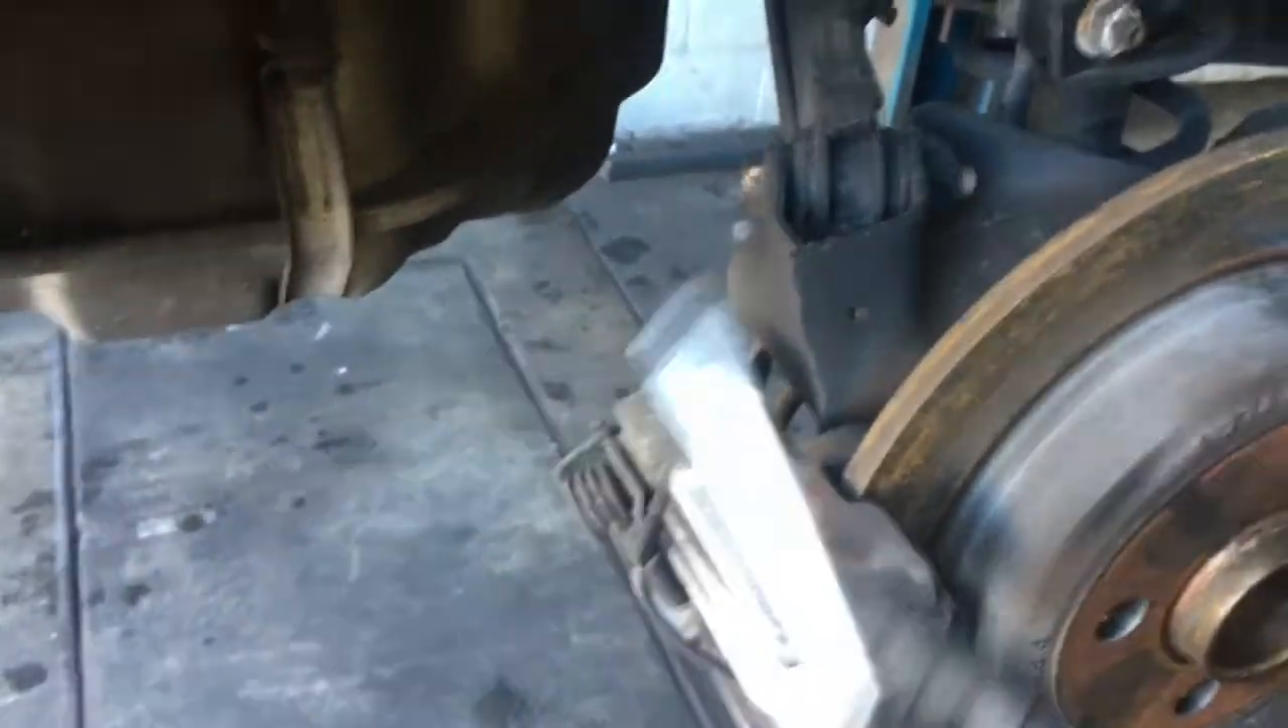Okay, now that the wheel's off, I'm working on the passenger side of the vehicle.